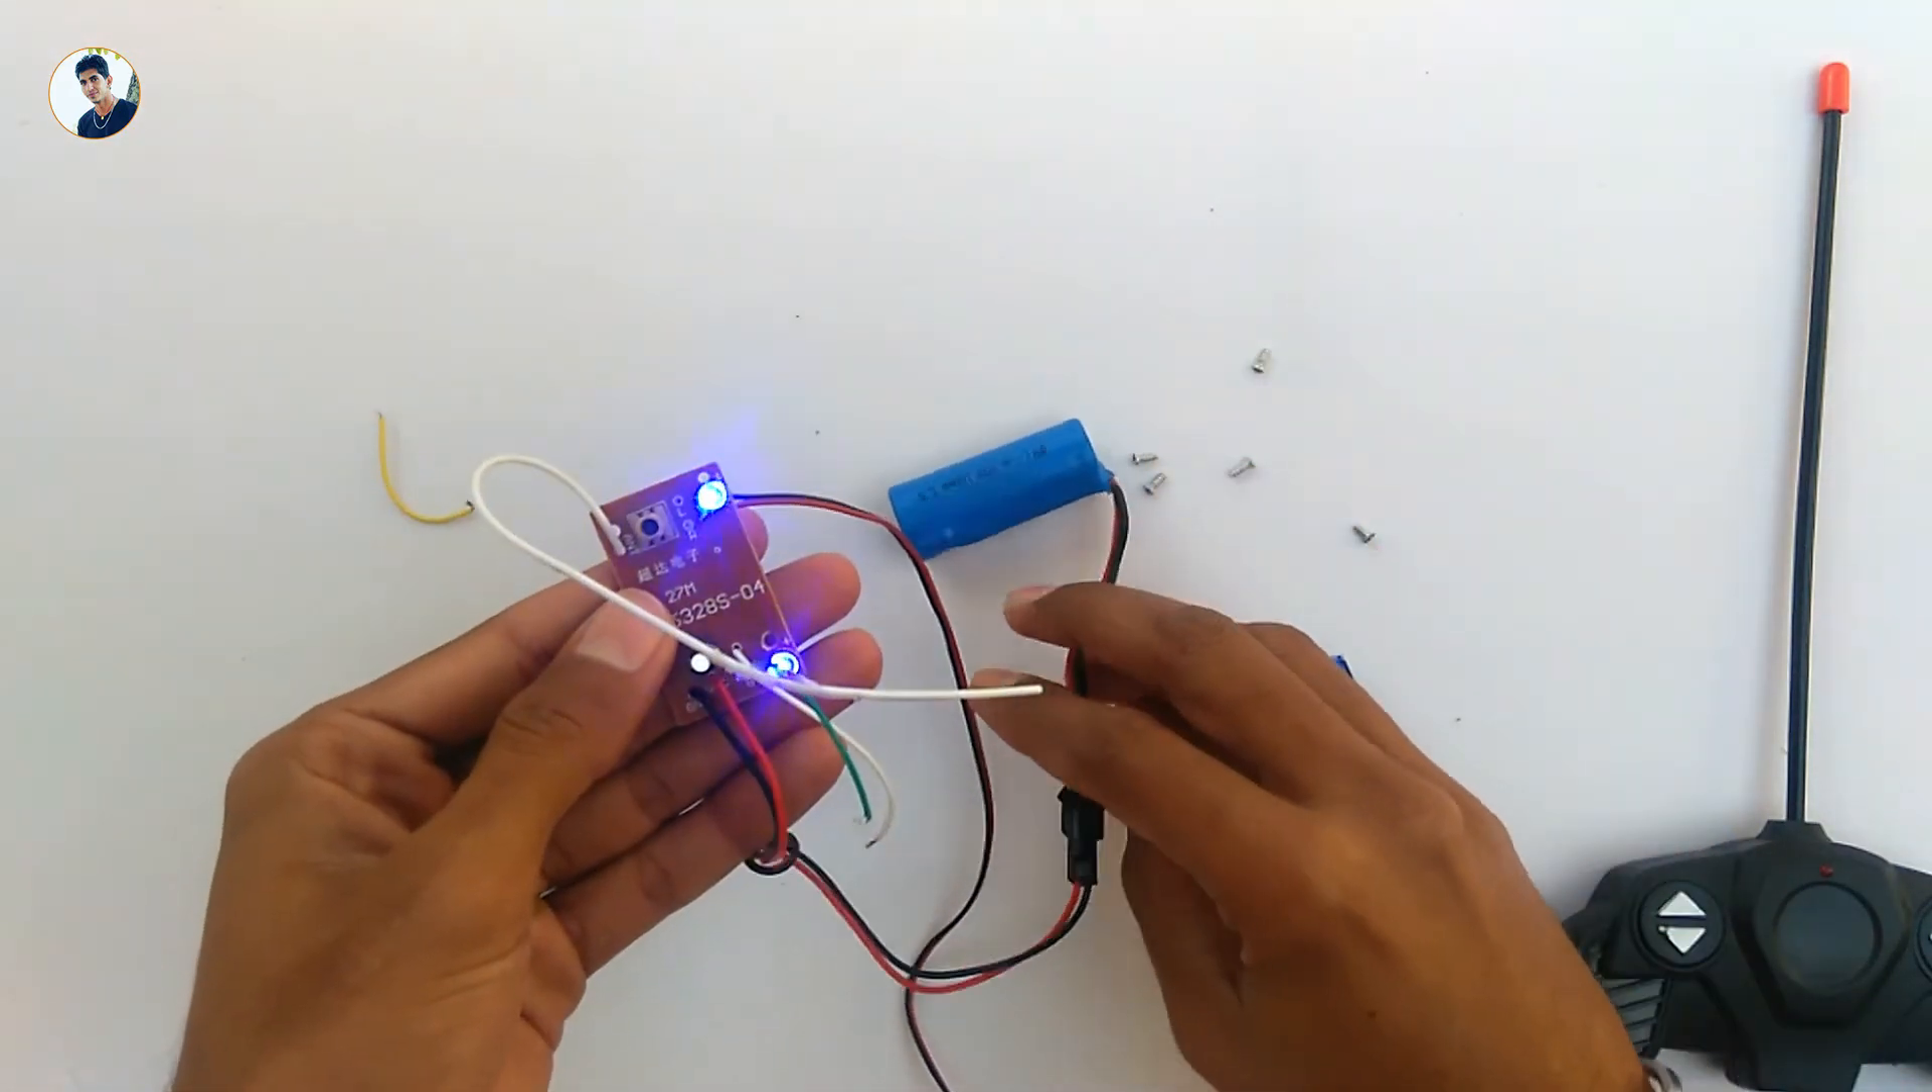अब दोस्तों हमारी बेटरी कनेक्ट हो चुकी है।